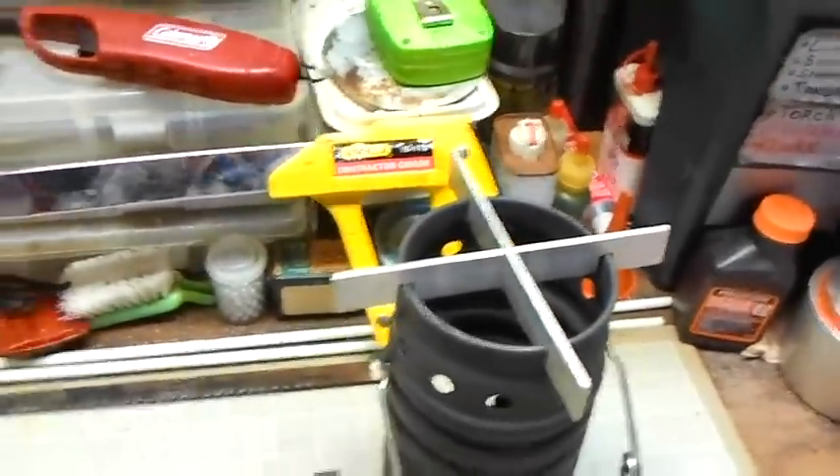I got the cross brace made and everything and it fits down on there pretty good.